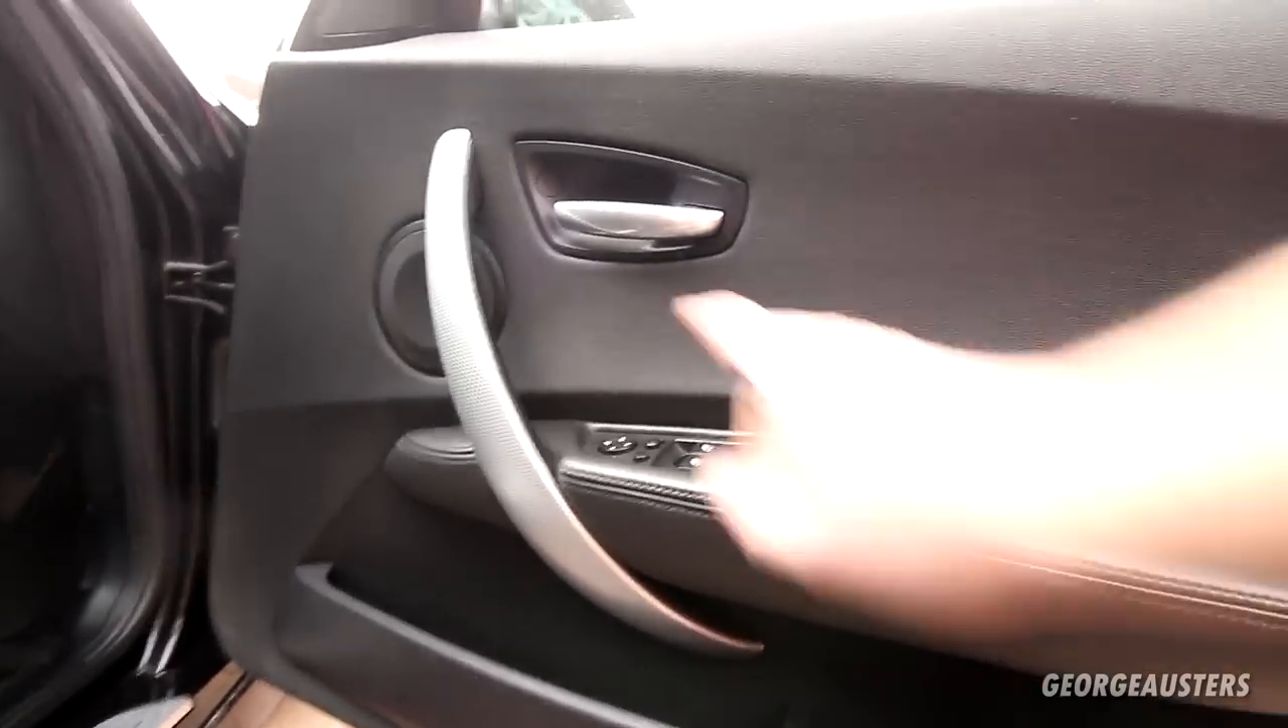The grab handle is back in place that just clips in you know pretty much the reverse of removal.